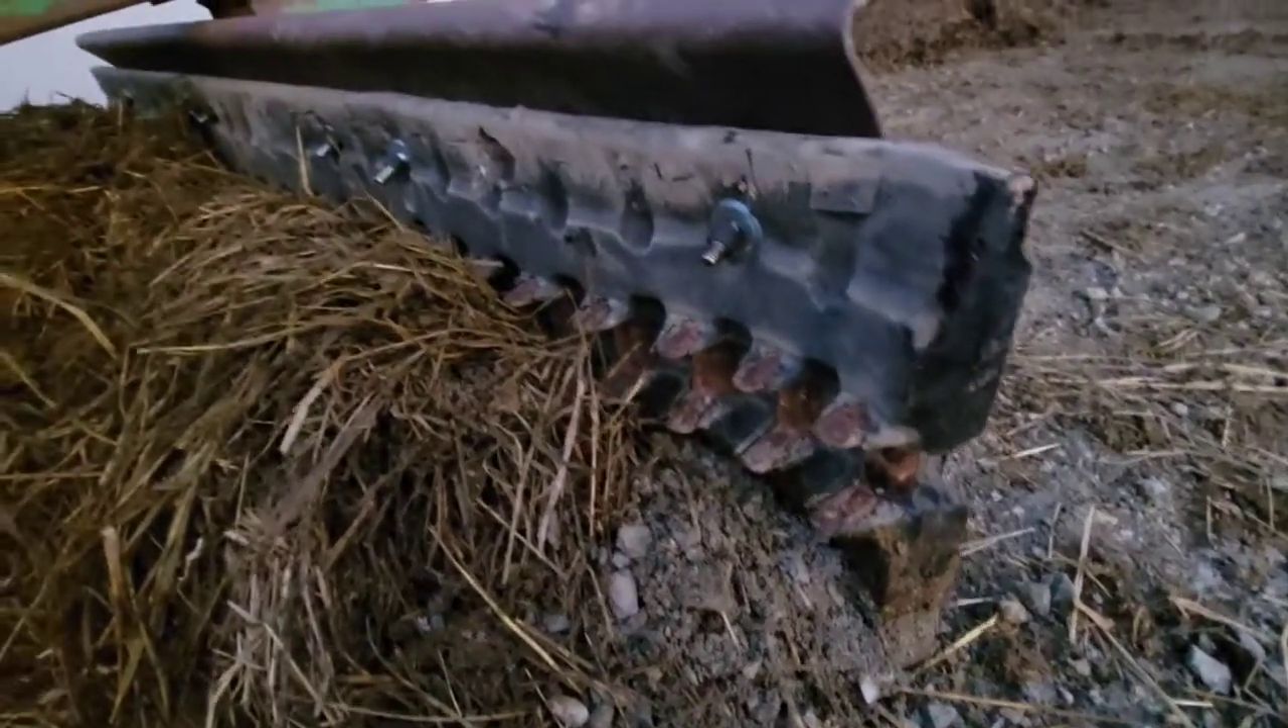So as you can see i've got my bolts up in the top.